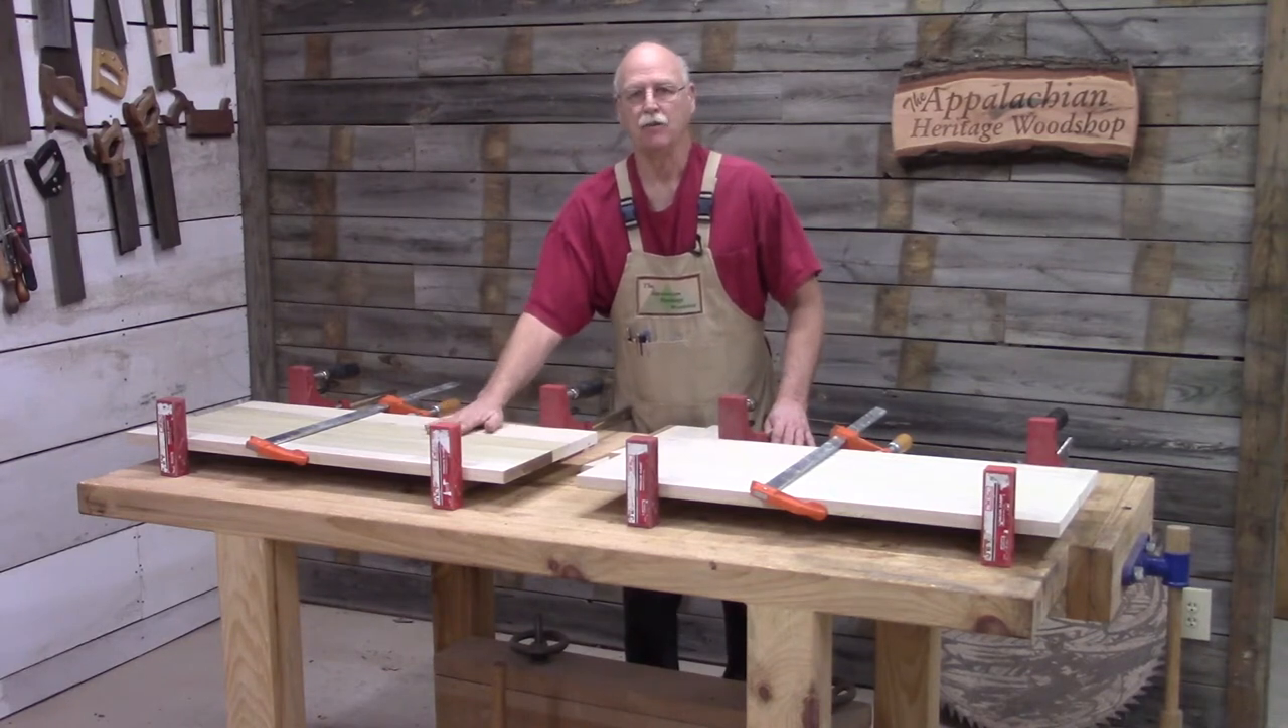Now I've glued up a couple of poplar boards to create the panels or the sides for the storage bin.